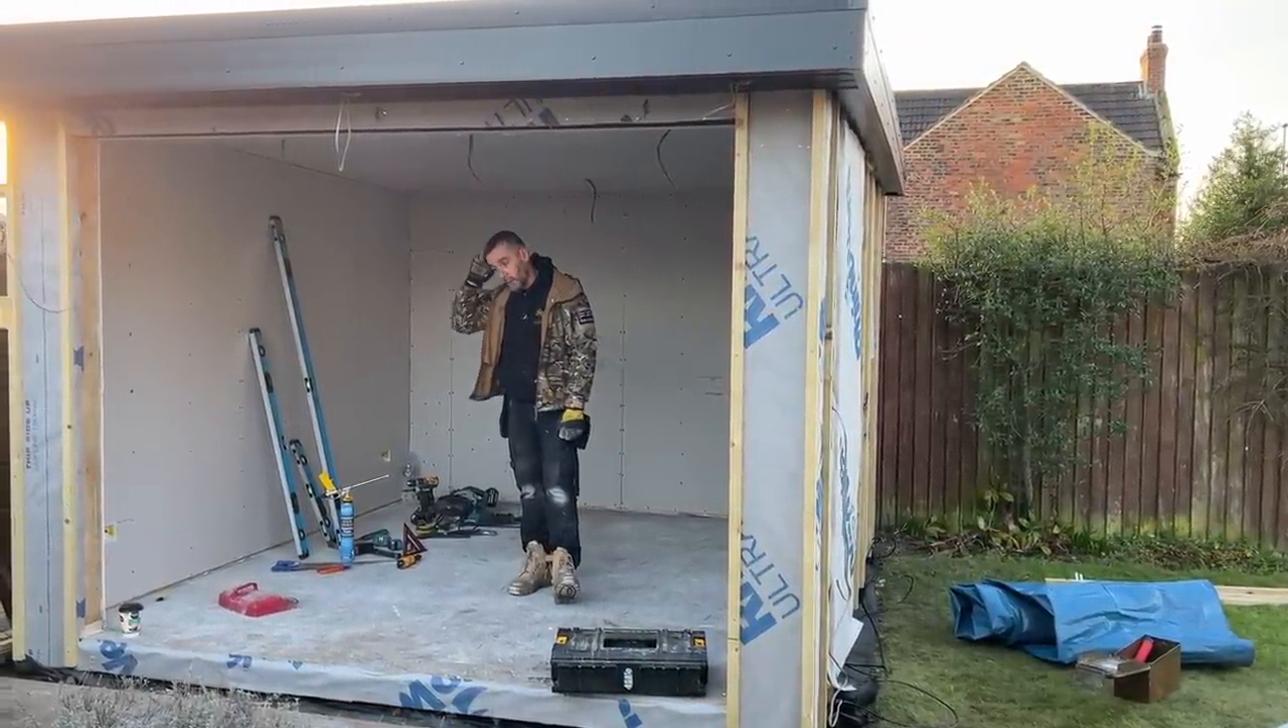I'm going to end it there now simply because there's a delay on the doors and windows and the cladding is still yet to come as well.